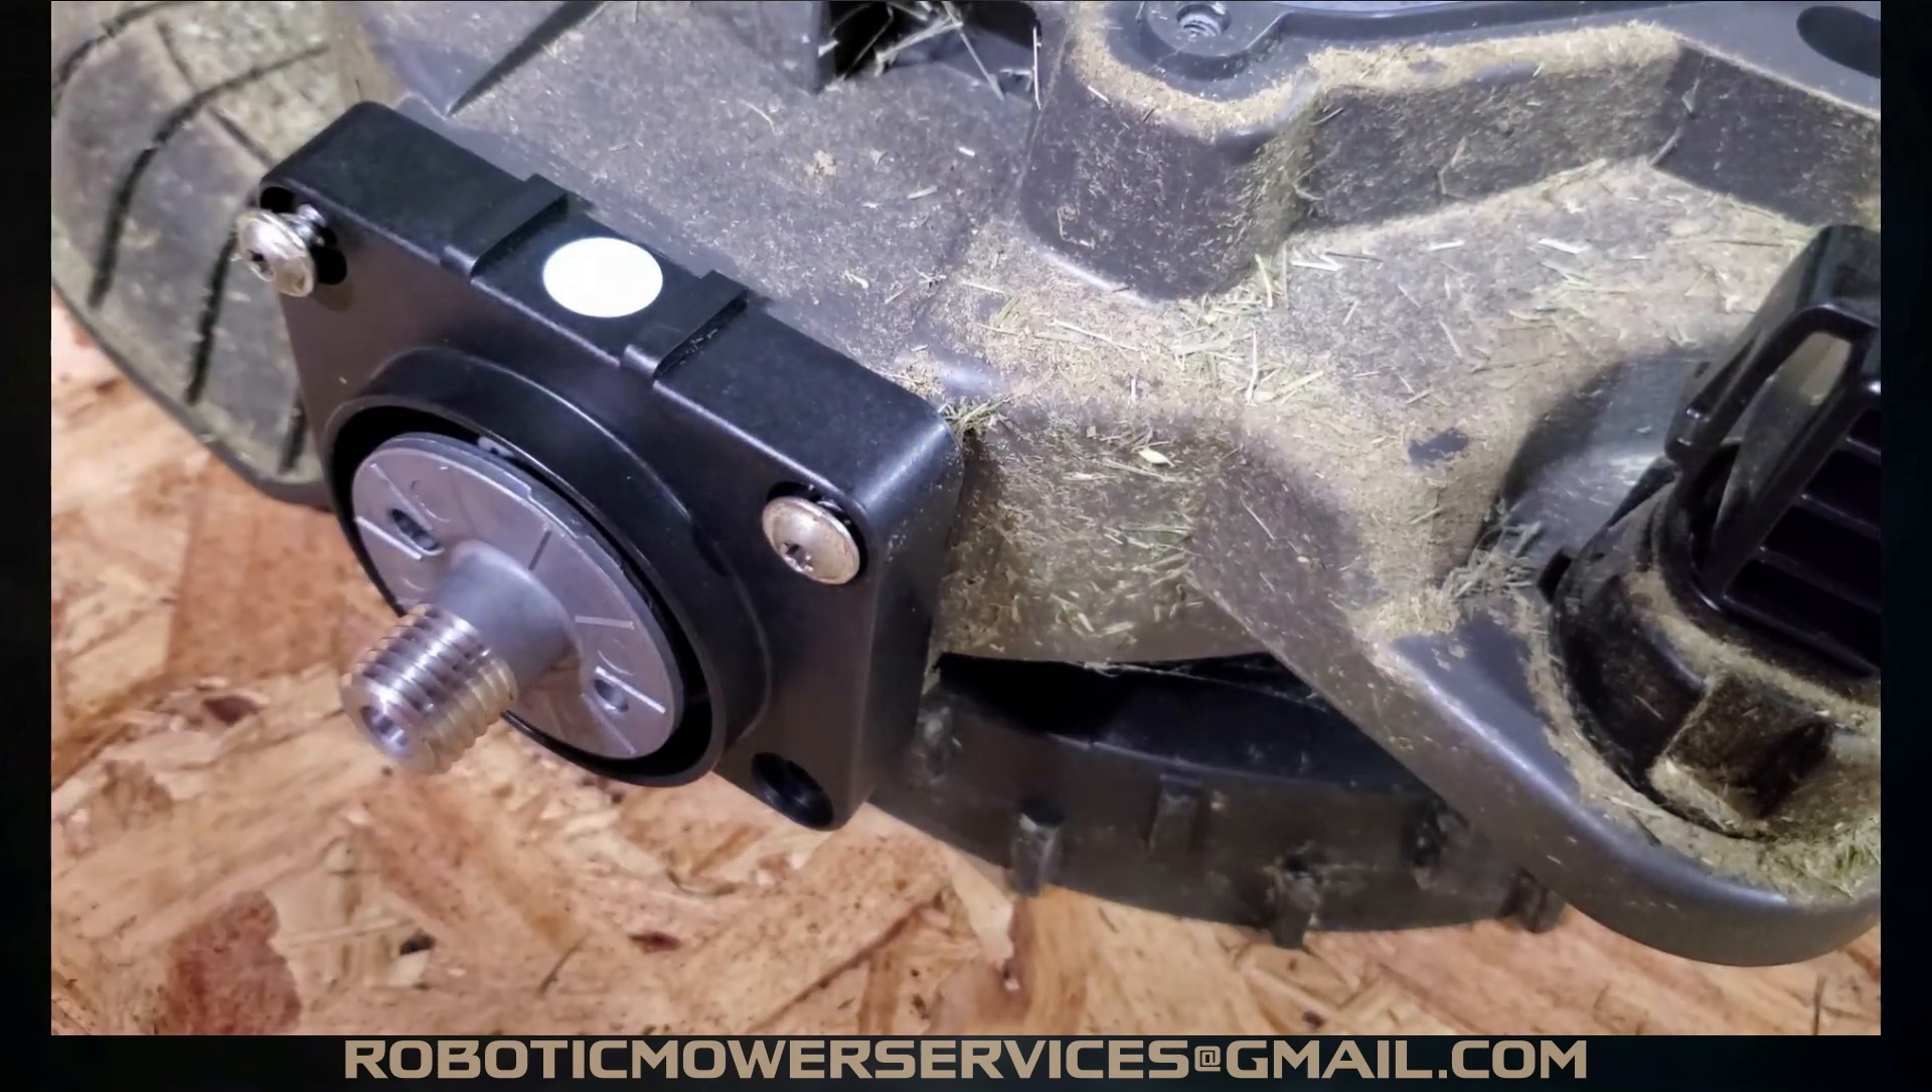See you have you have room for this this wheel motor to wiggle around there and i have i have two of the screws in there.